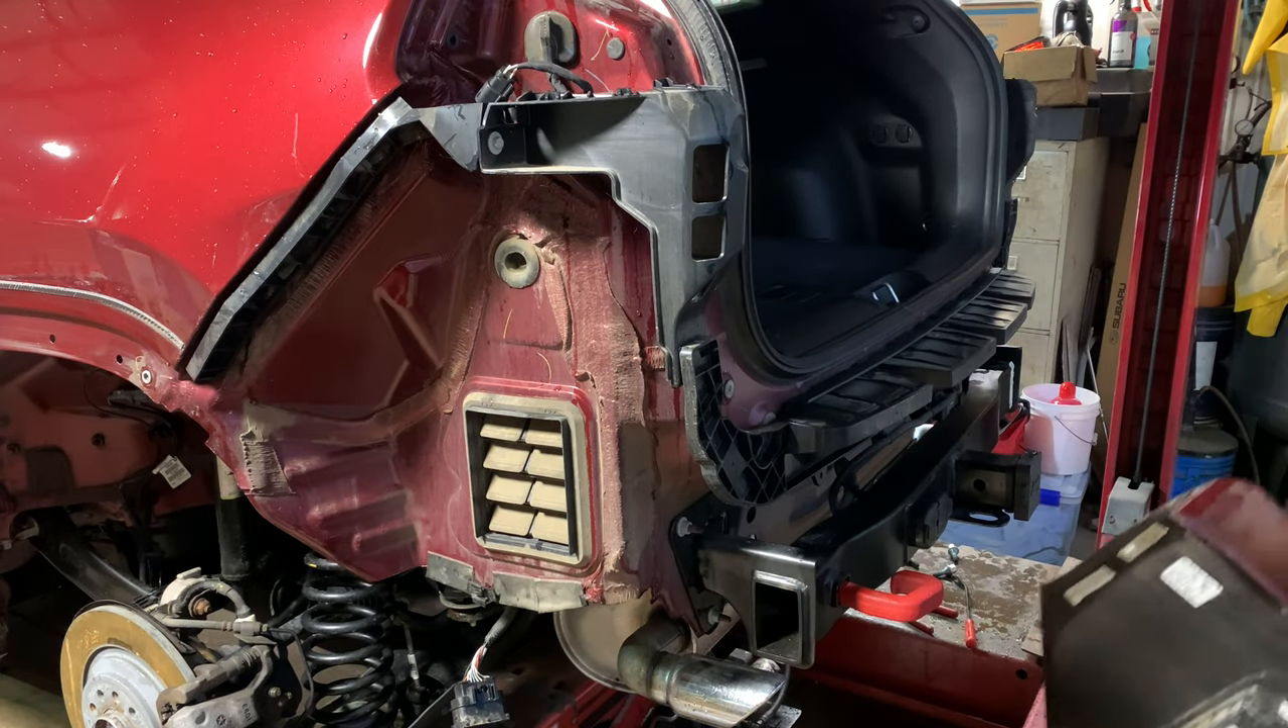There's the jeep with the bumper cover removed everything looks real good back here nothing seems to be rusting or corroding.